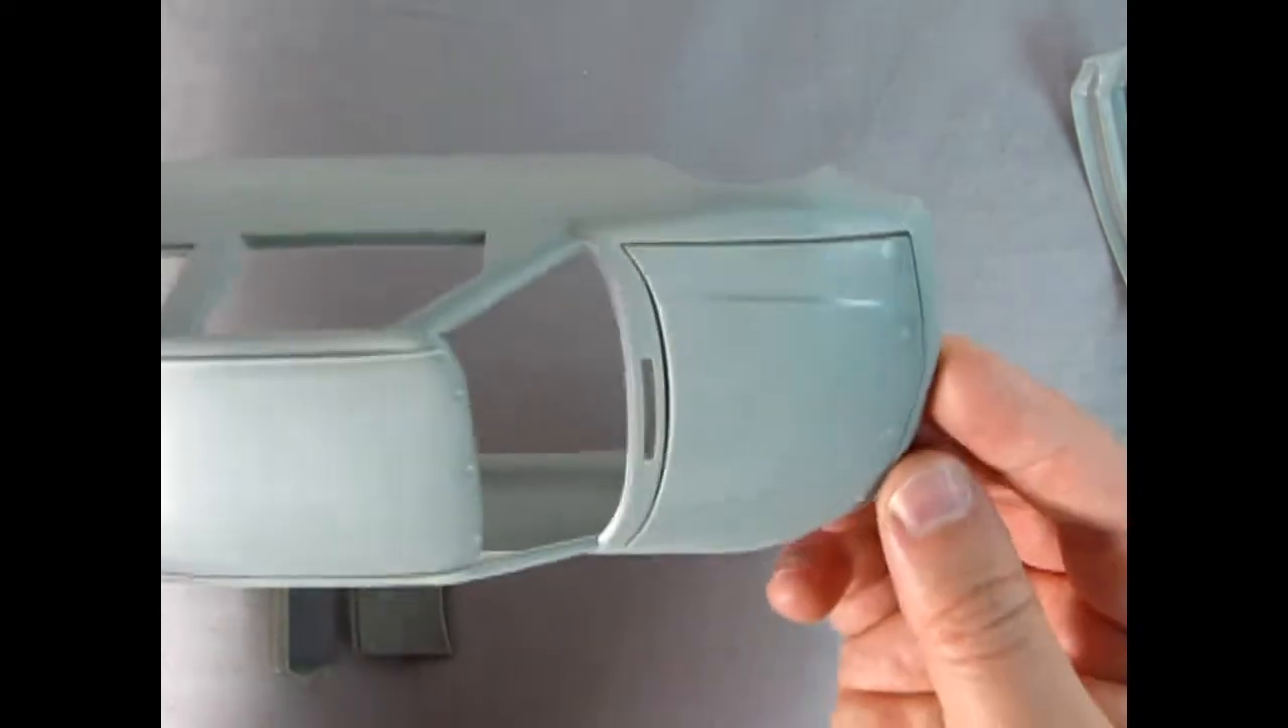There's our hood. Again, beautifully drops into place. The gapping on there is excellent.